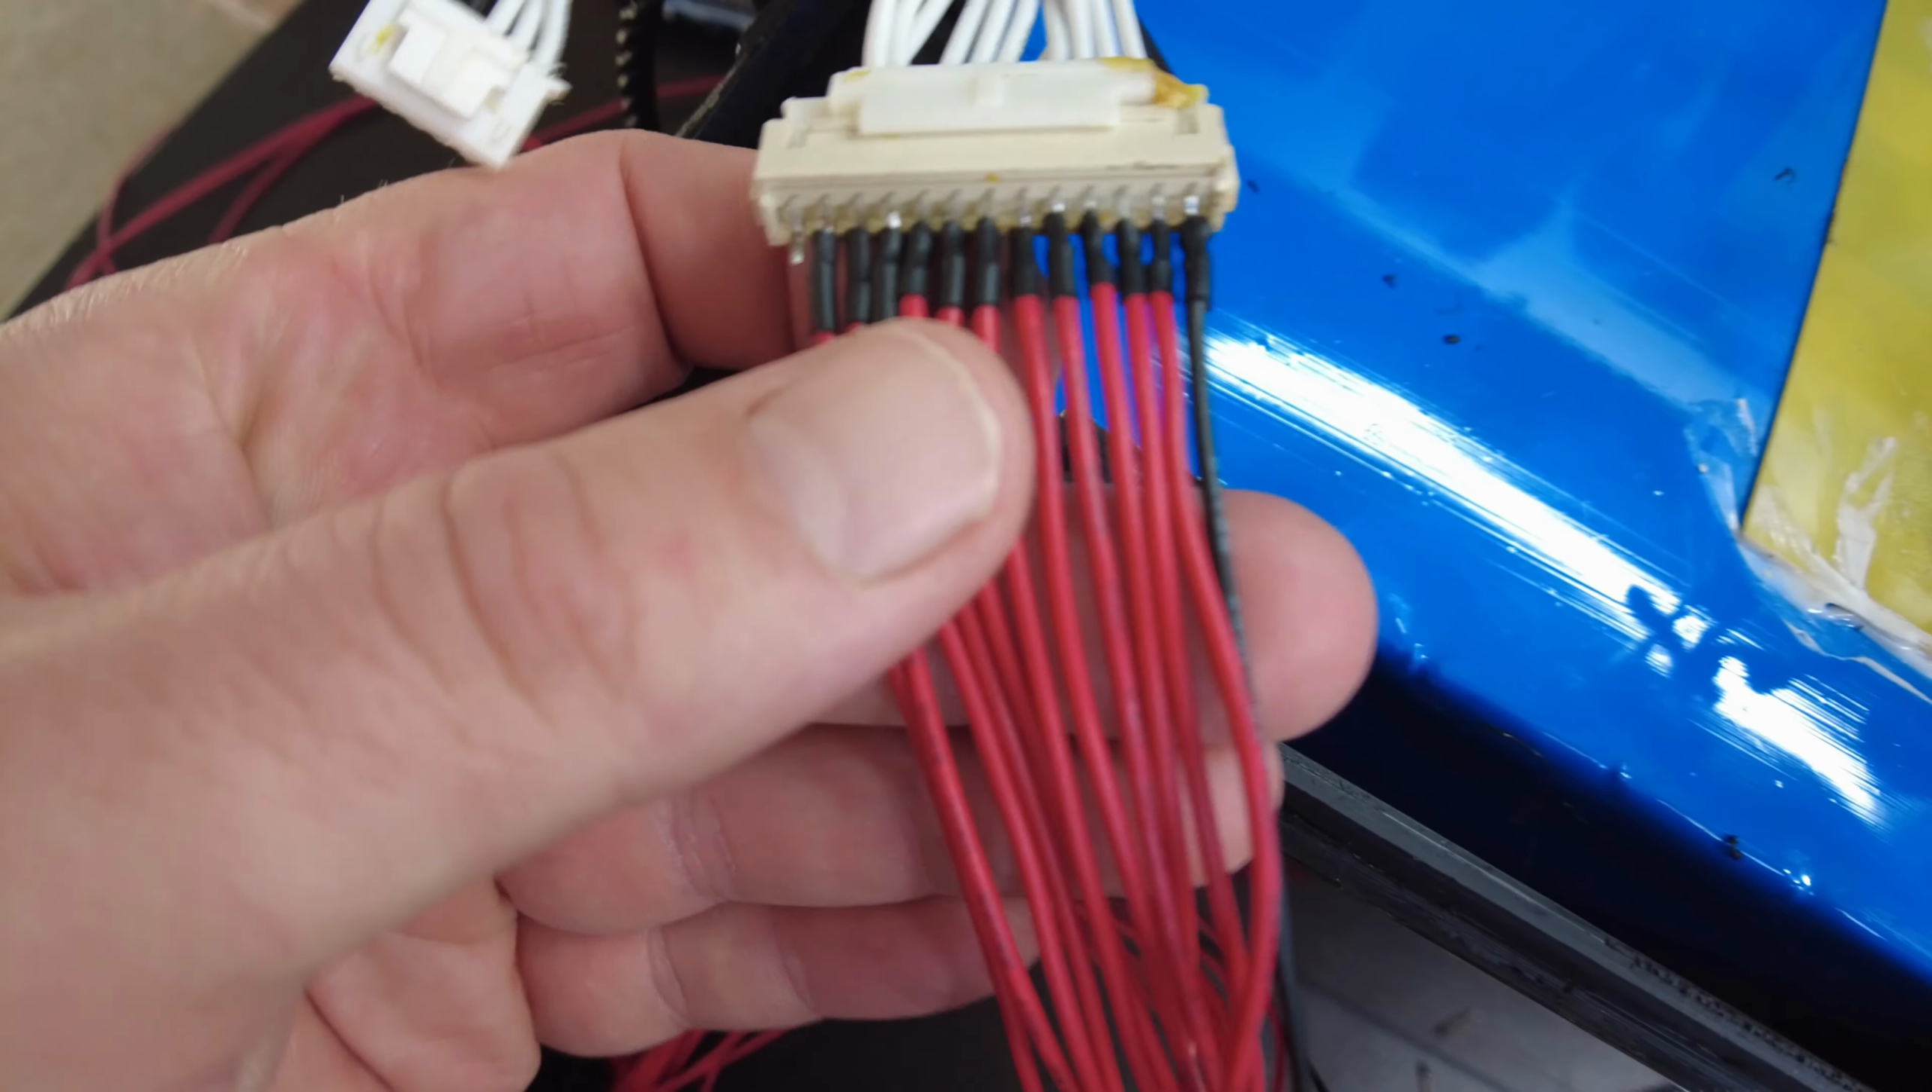I've got this one connector already soldered up, and I've got heat shrink all around it.